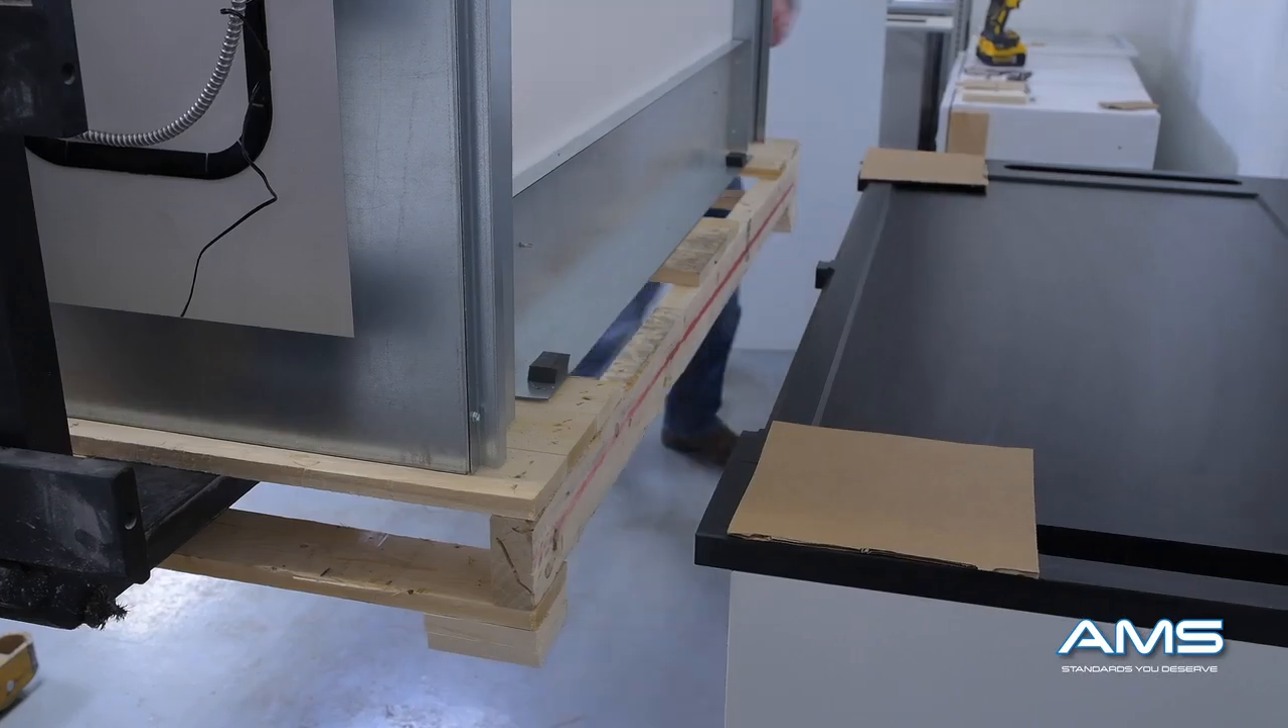As you can see here we have placed two cardboard sheets down onto the countertop.